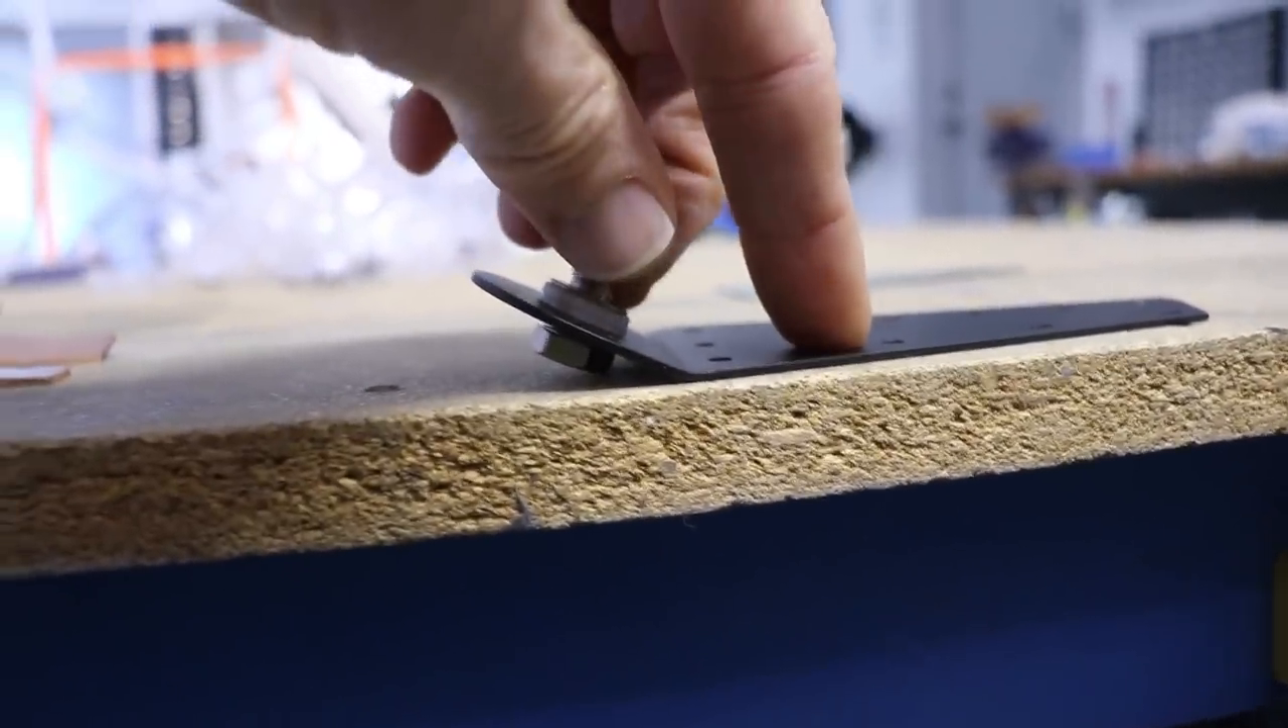You'll notice I've pre-installed a bolt in here.